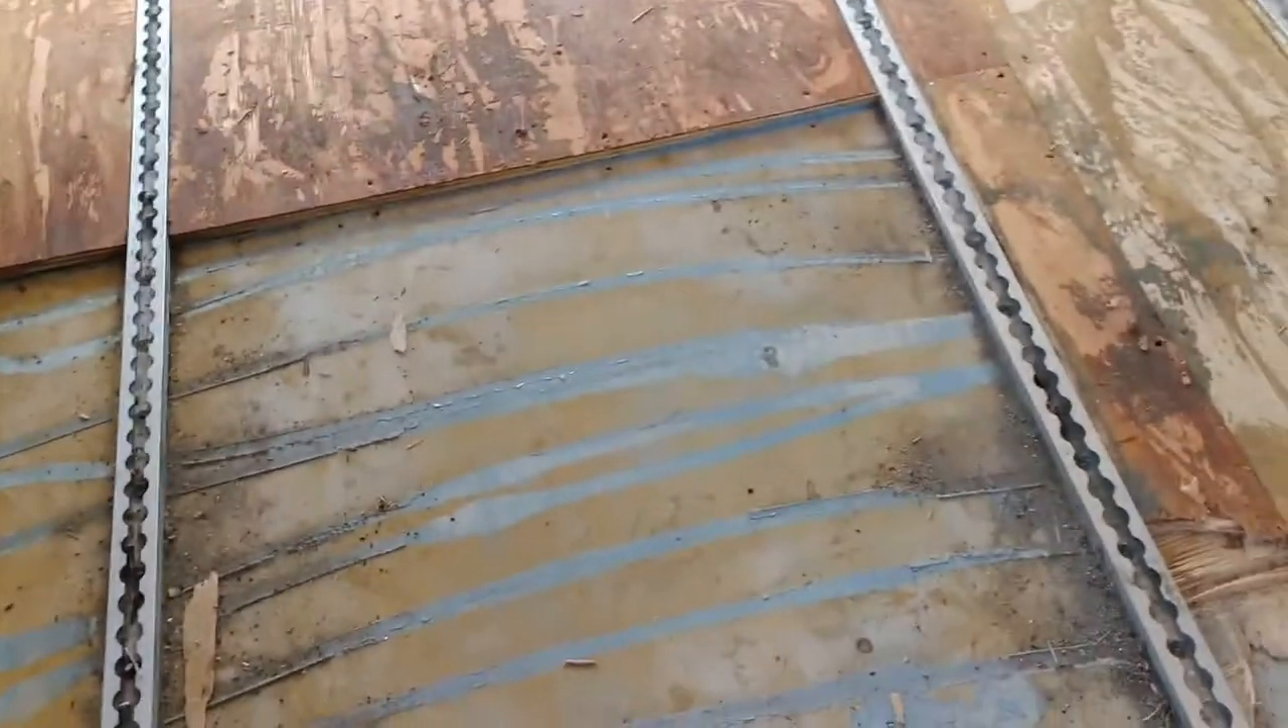We got part of the subfloor, or the plywood out from this area here.